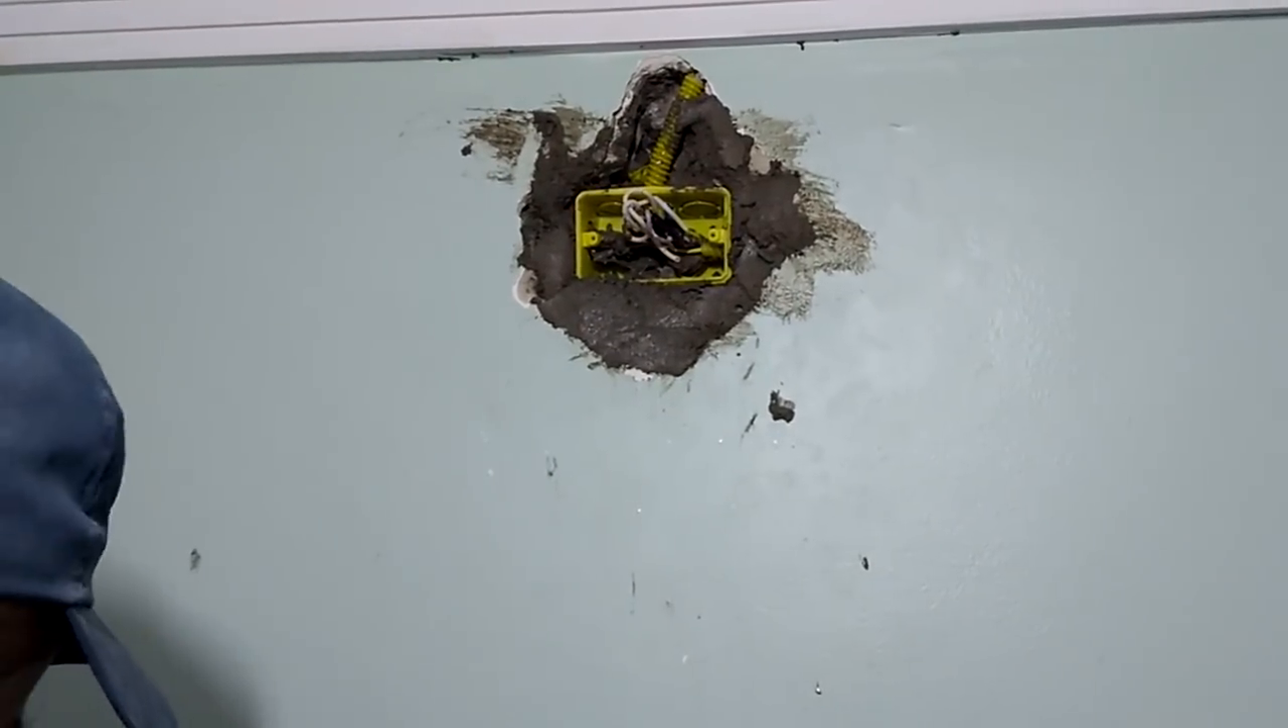Olha aí ó, a caixinha está colocada meus amigos.